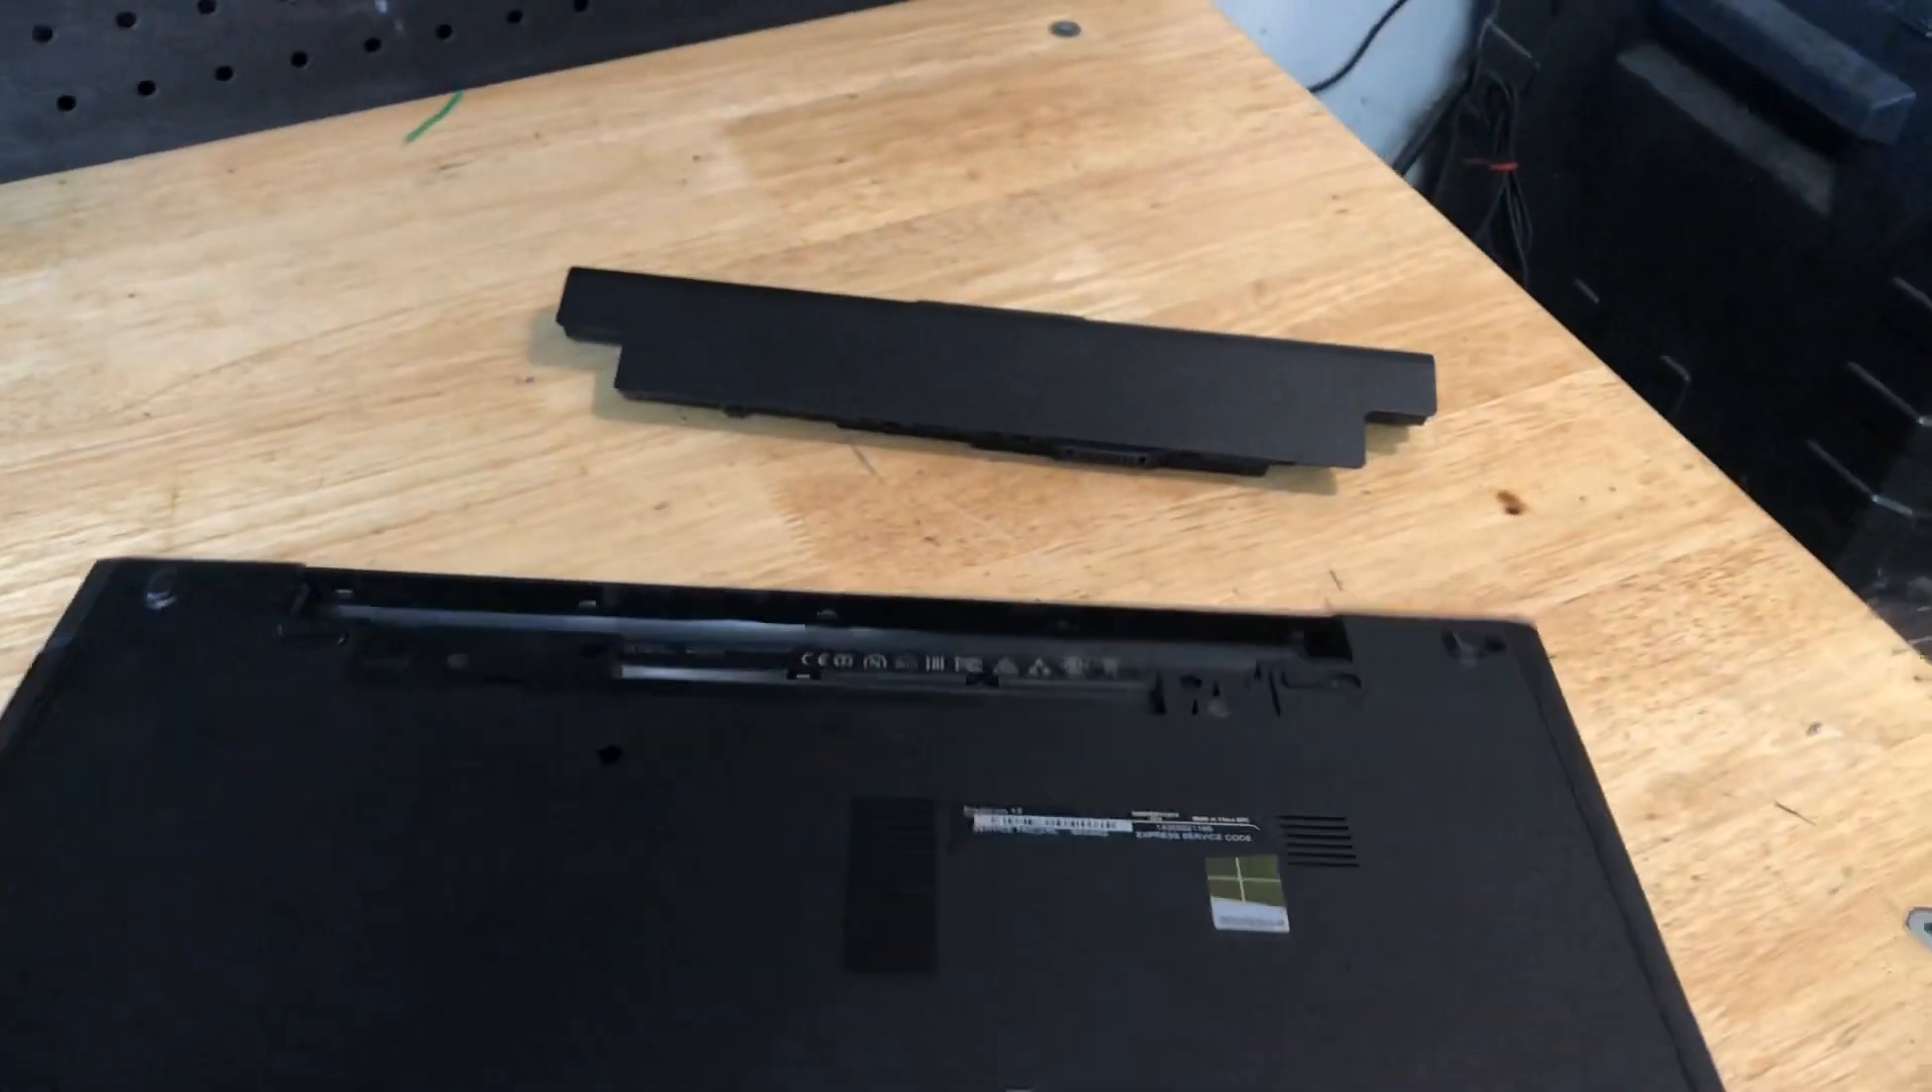So the battery is taken out.